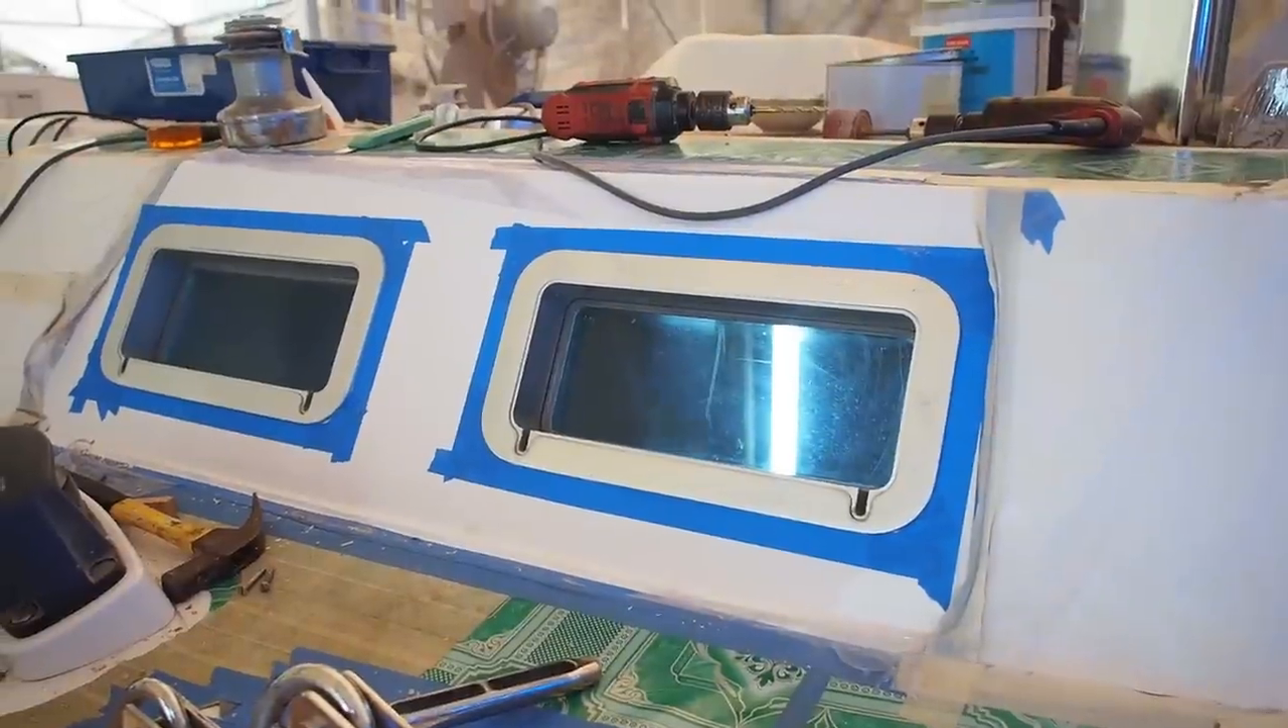And May meanwhile is putting blue tape around the fitted windows. Because of course we haven't sealed these yet we're just putting them in place.